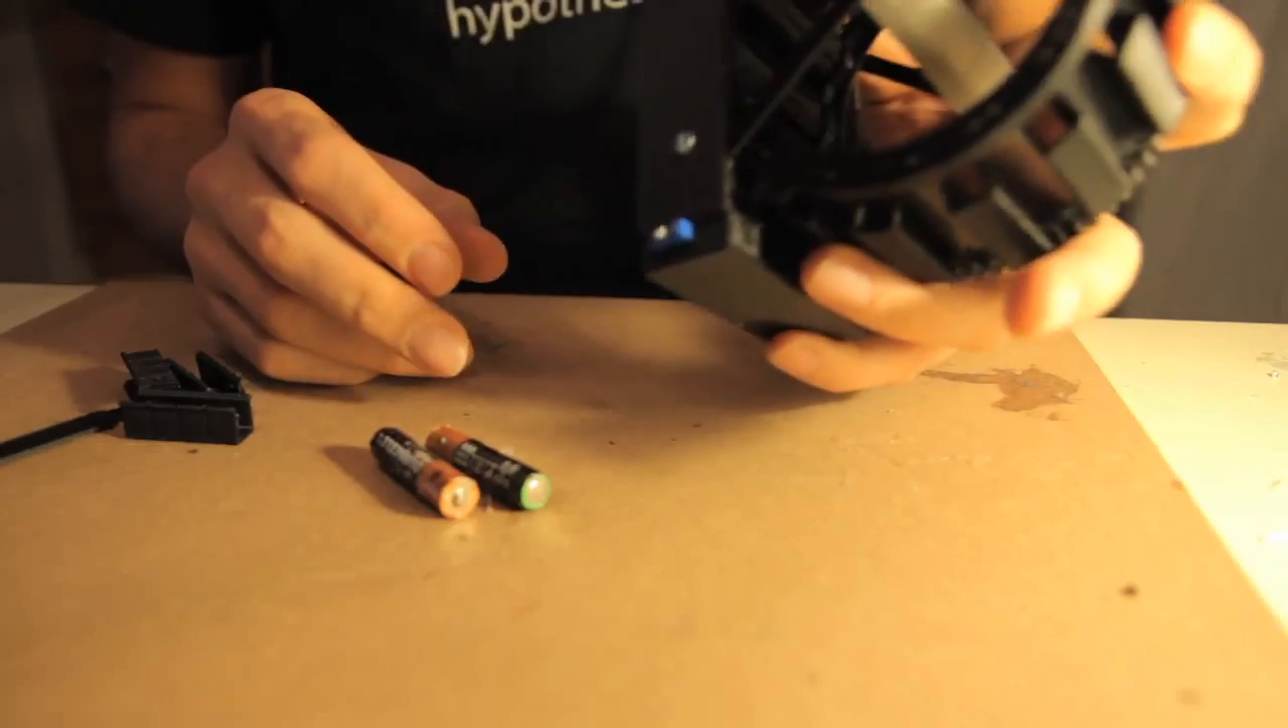So the only thing that I have left to do now is put the batteries in.